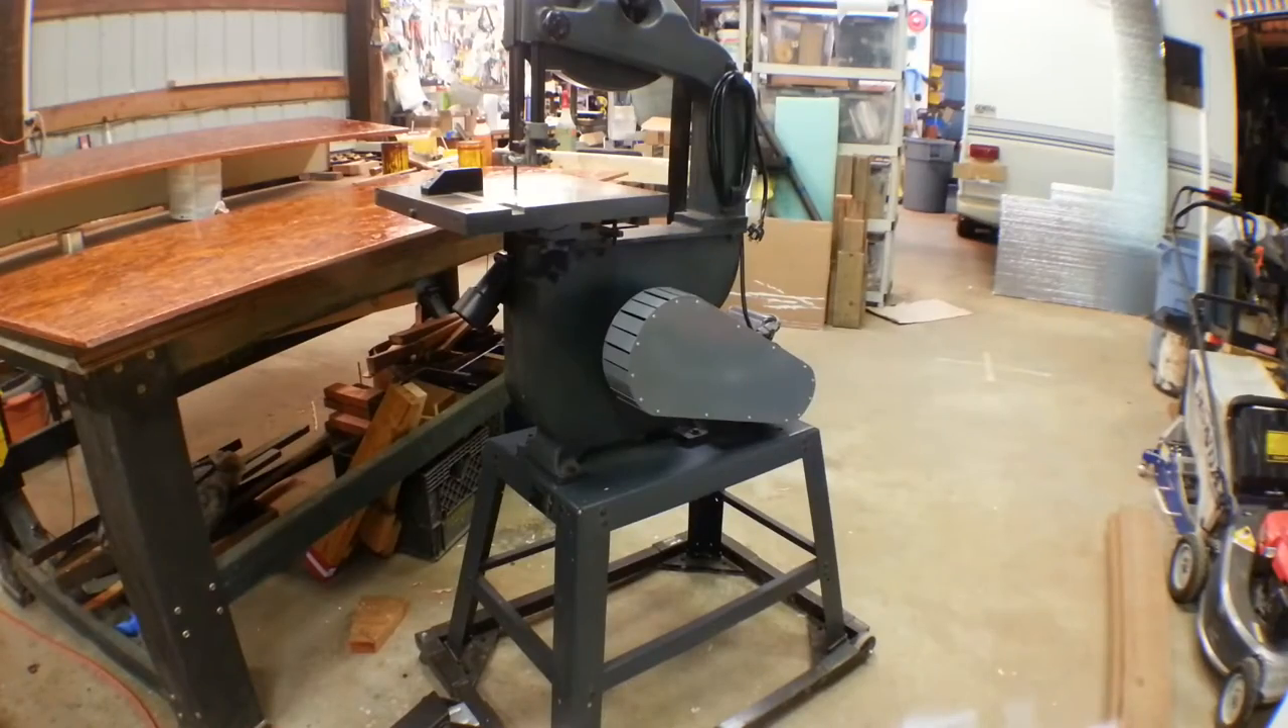Okay okay okay here we are with the shroud on it the finger guard looks pretty nice except for when the head falls down.